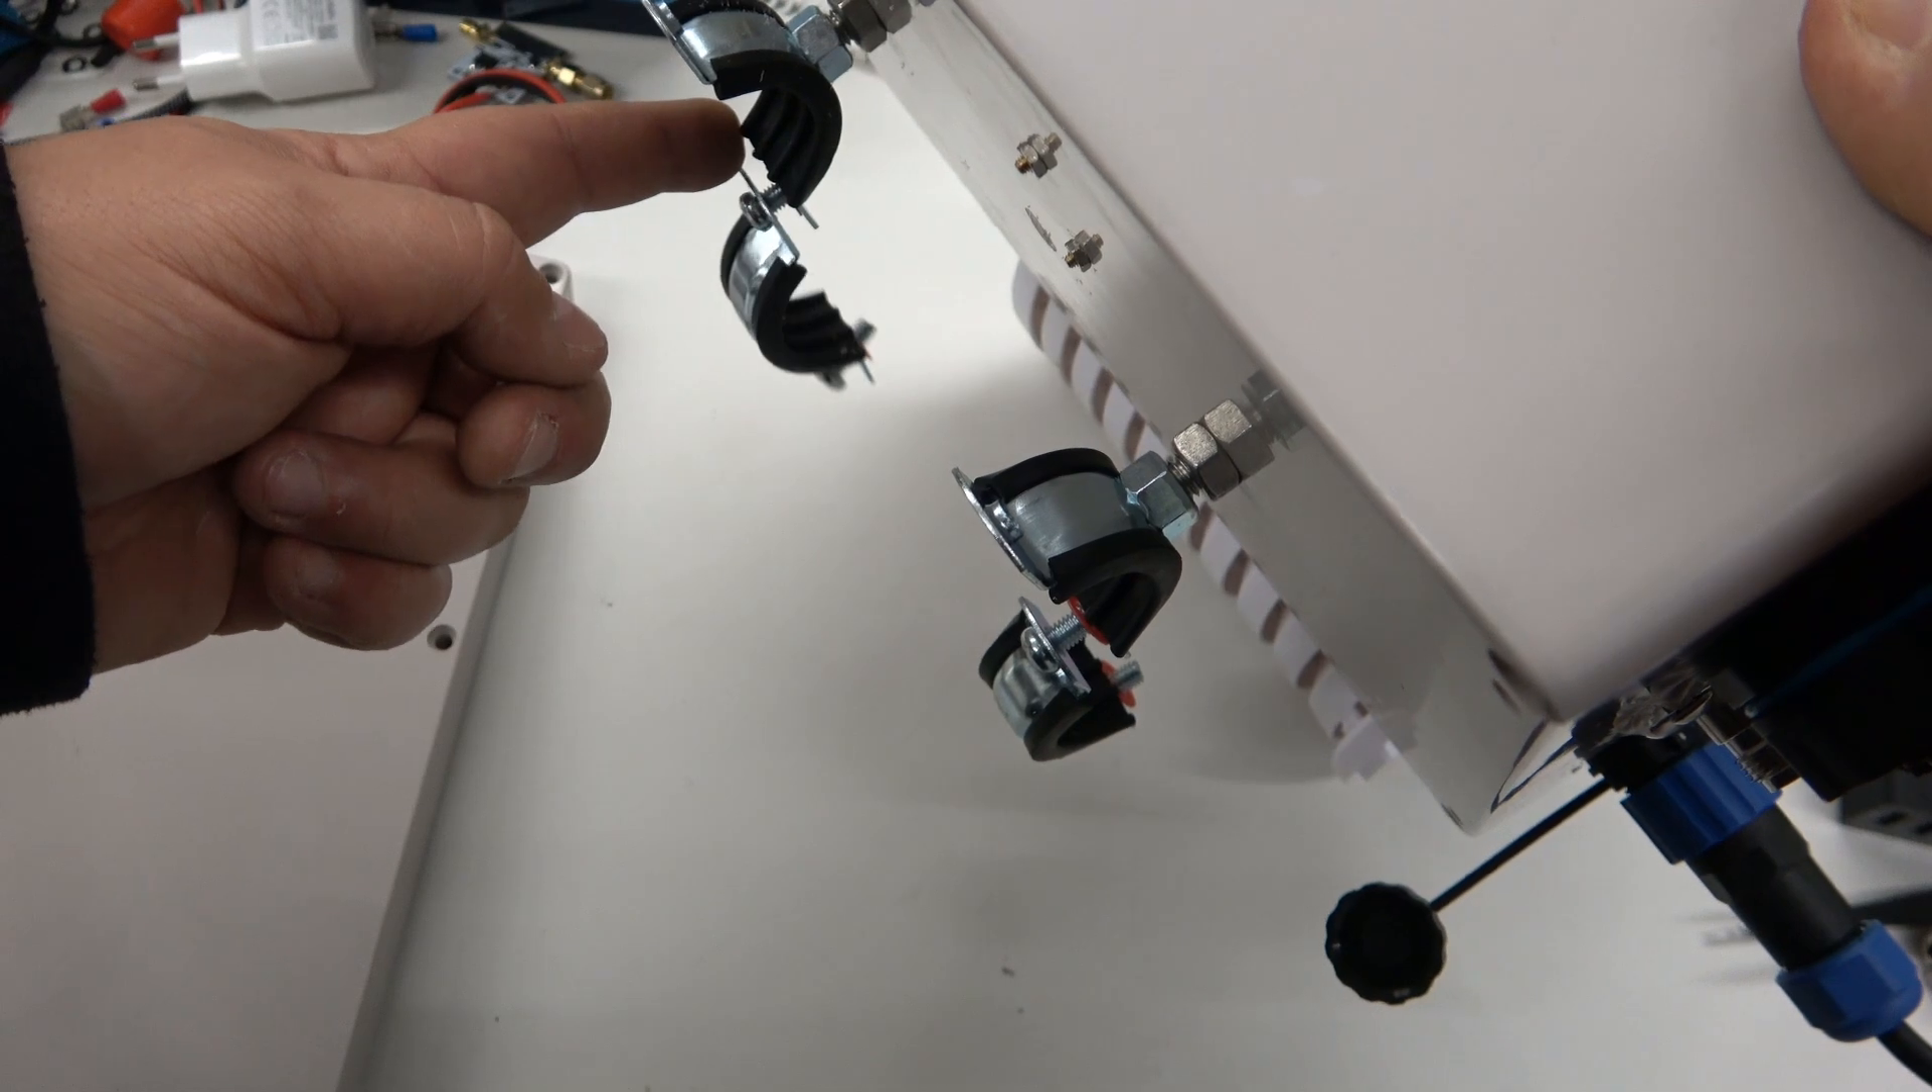Ich habe hier diese zwei Schellen installiert. Die kommen dann an den Mast dran.